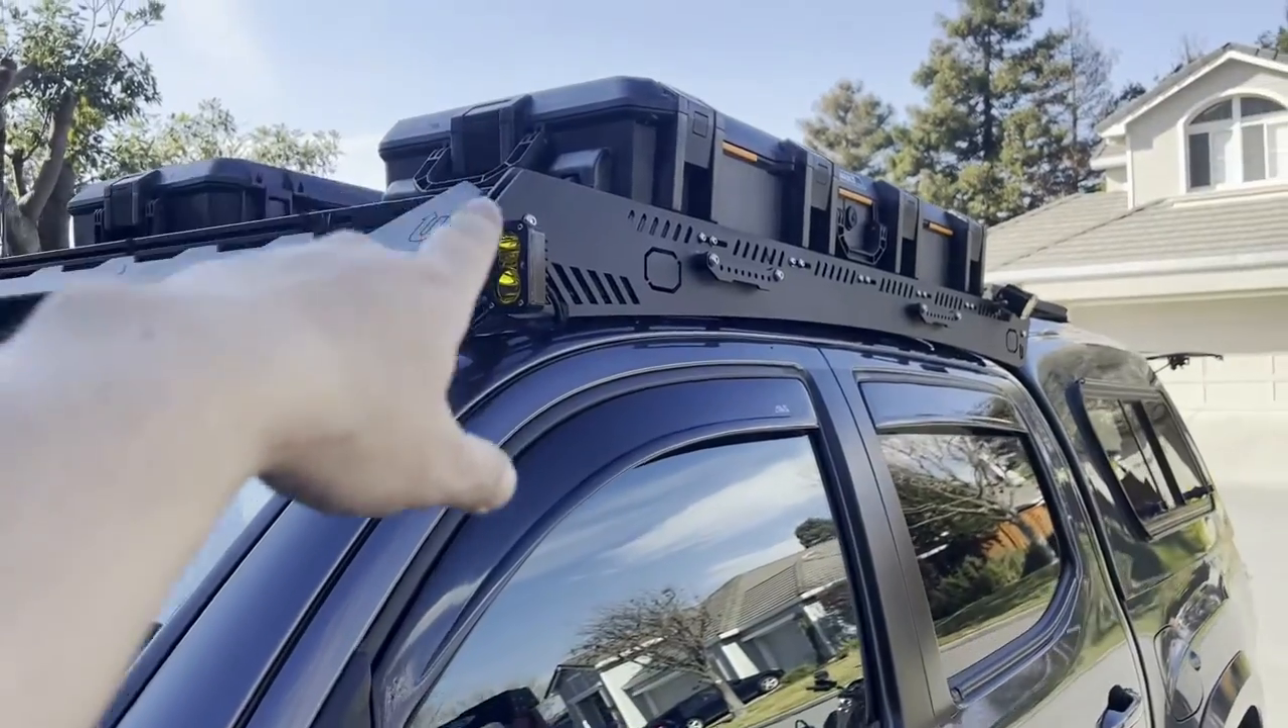All right so now you guys see this is what the pelican cases look like when they're mounted with the we did the baja lights.